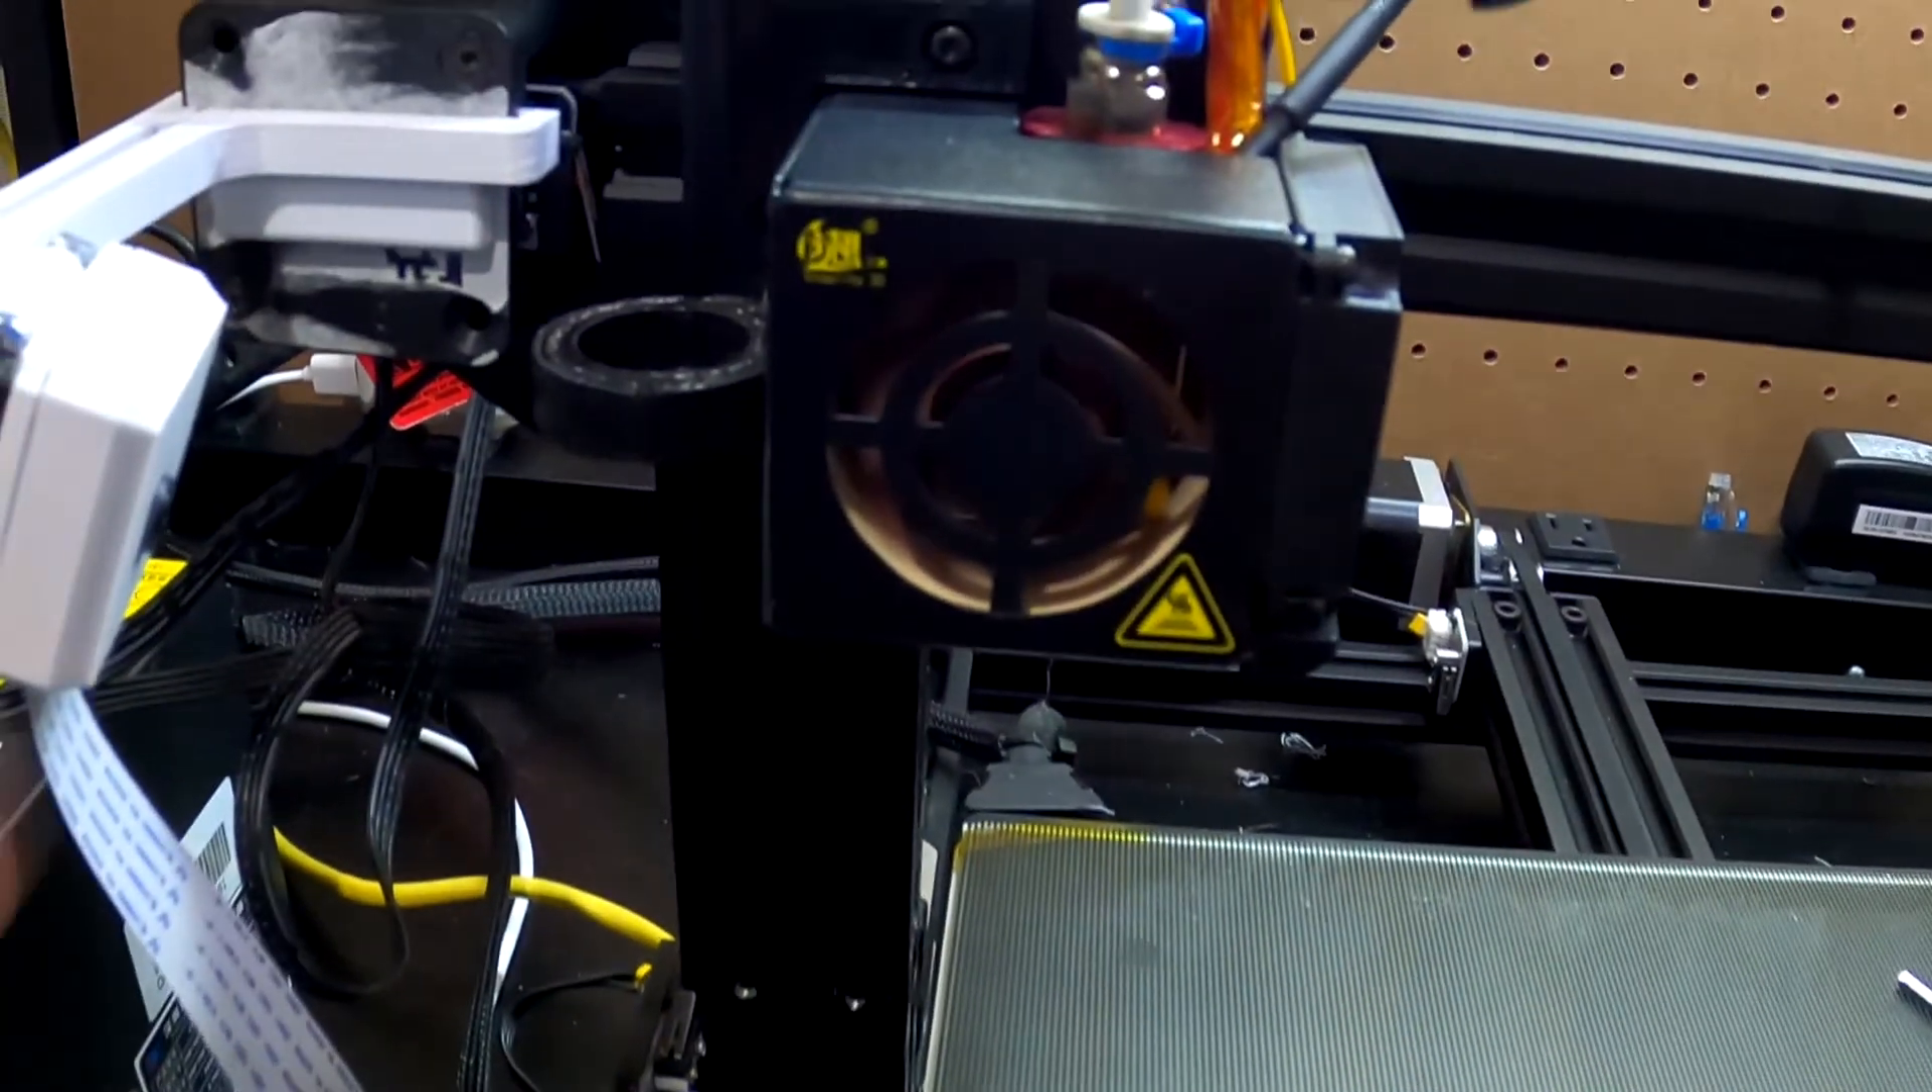So we've got the new fan in place it looks great.